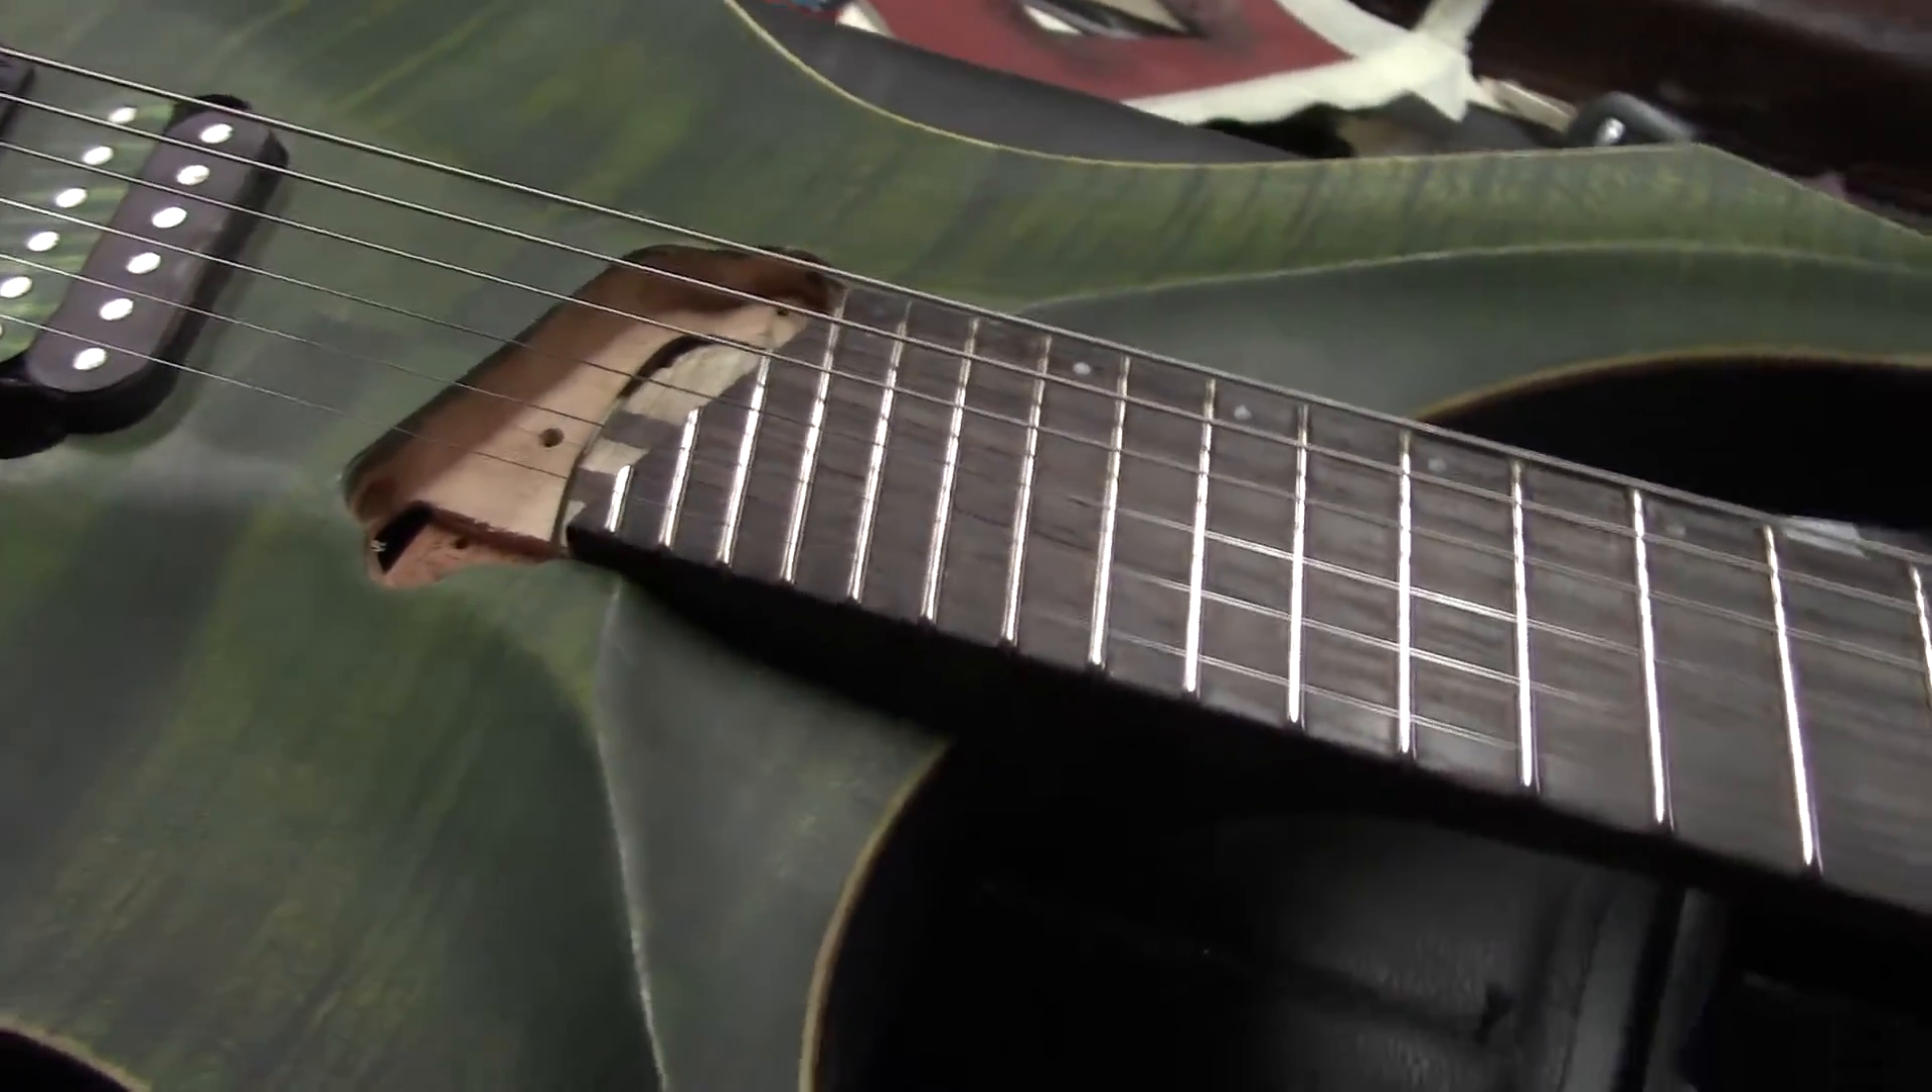And this is our completed fanned fret fret job okay so this one's all done frets are in level dressed edge dressed polished.